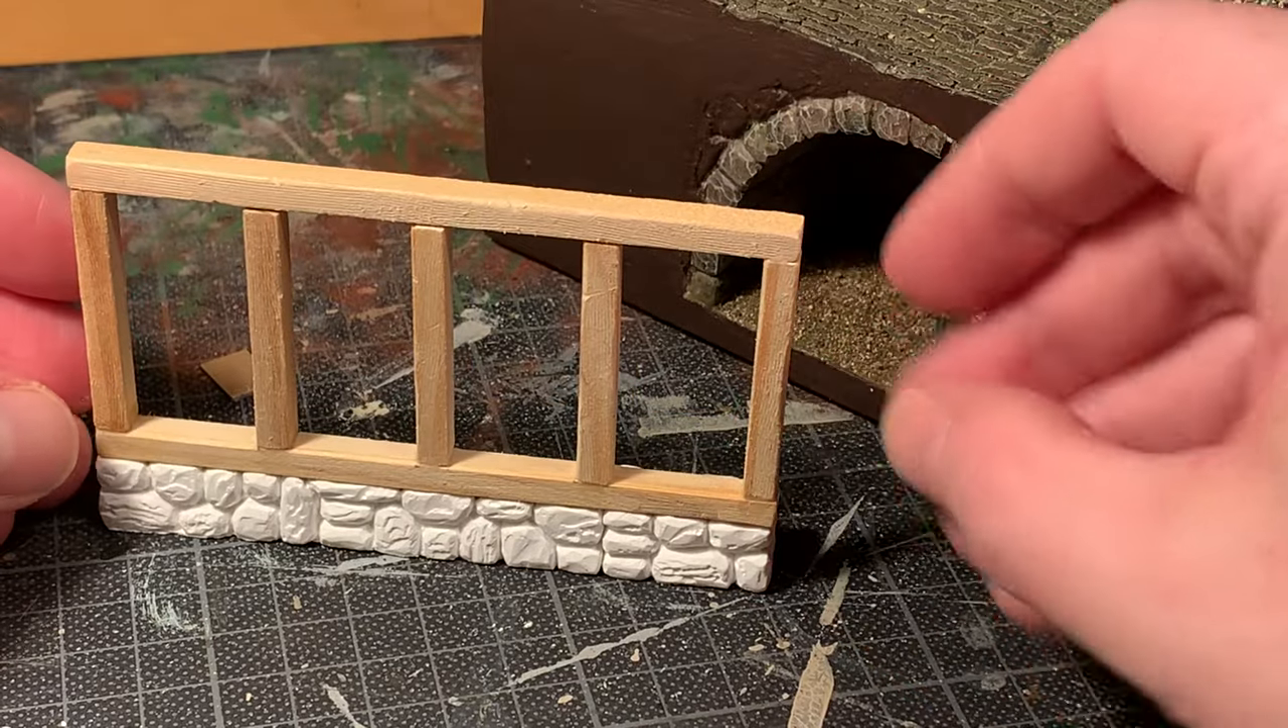Now the basic framework for the lower level is complete, like this.